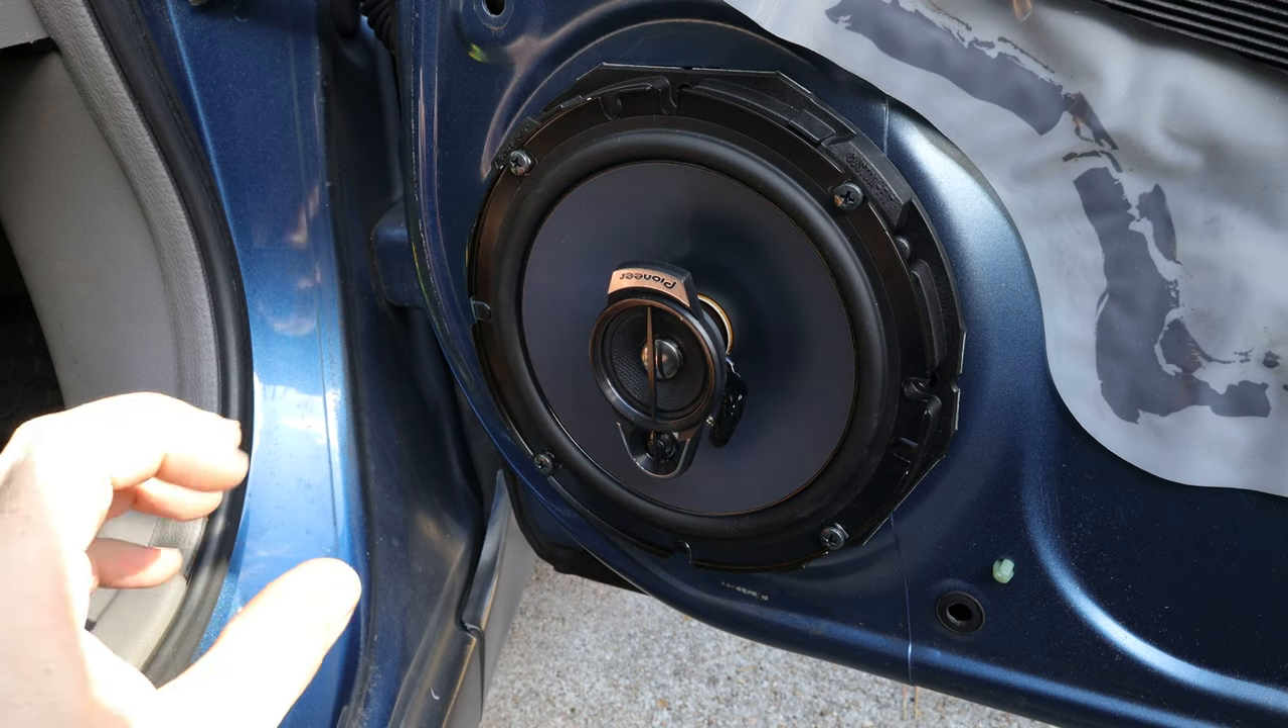That's it the speaker is now installed onto the door and it's secured it's connected to the wire harness so we are done installing the speaker.